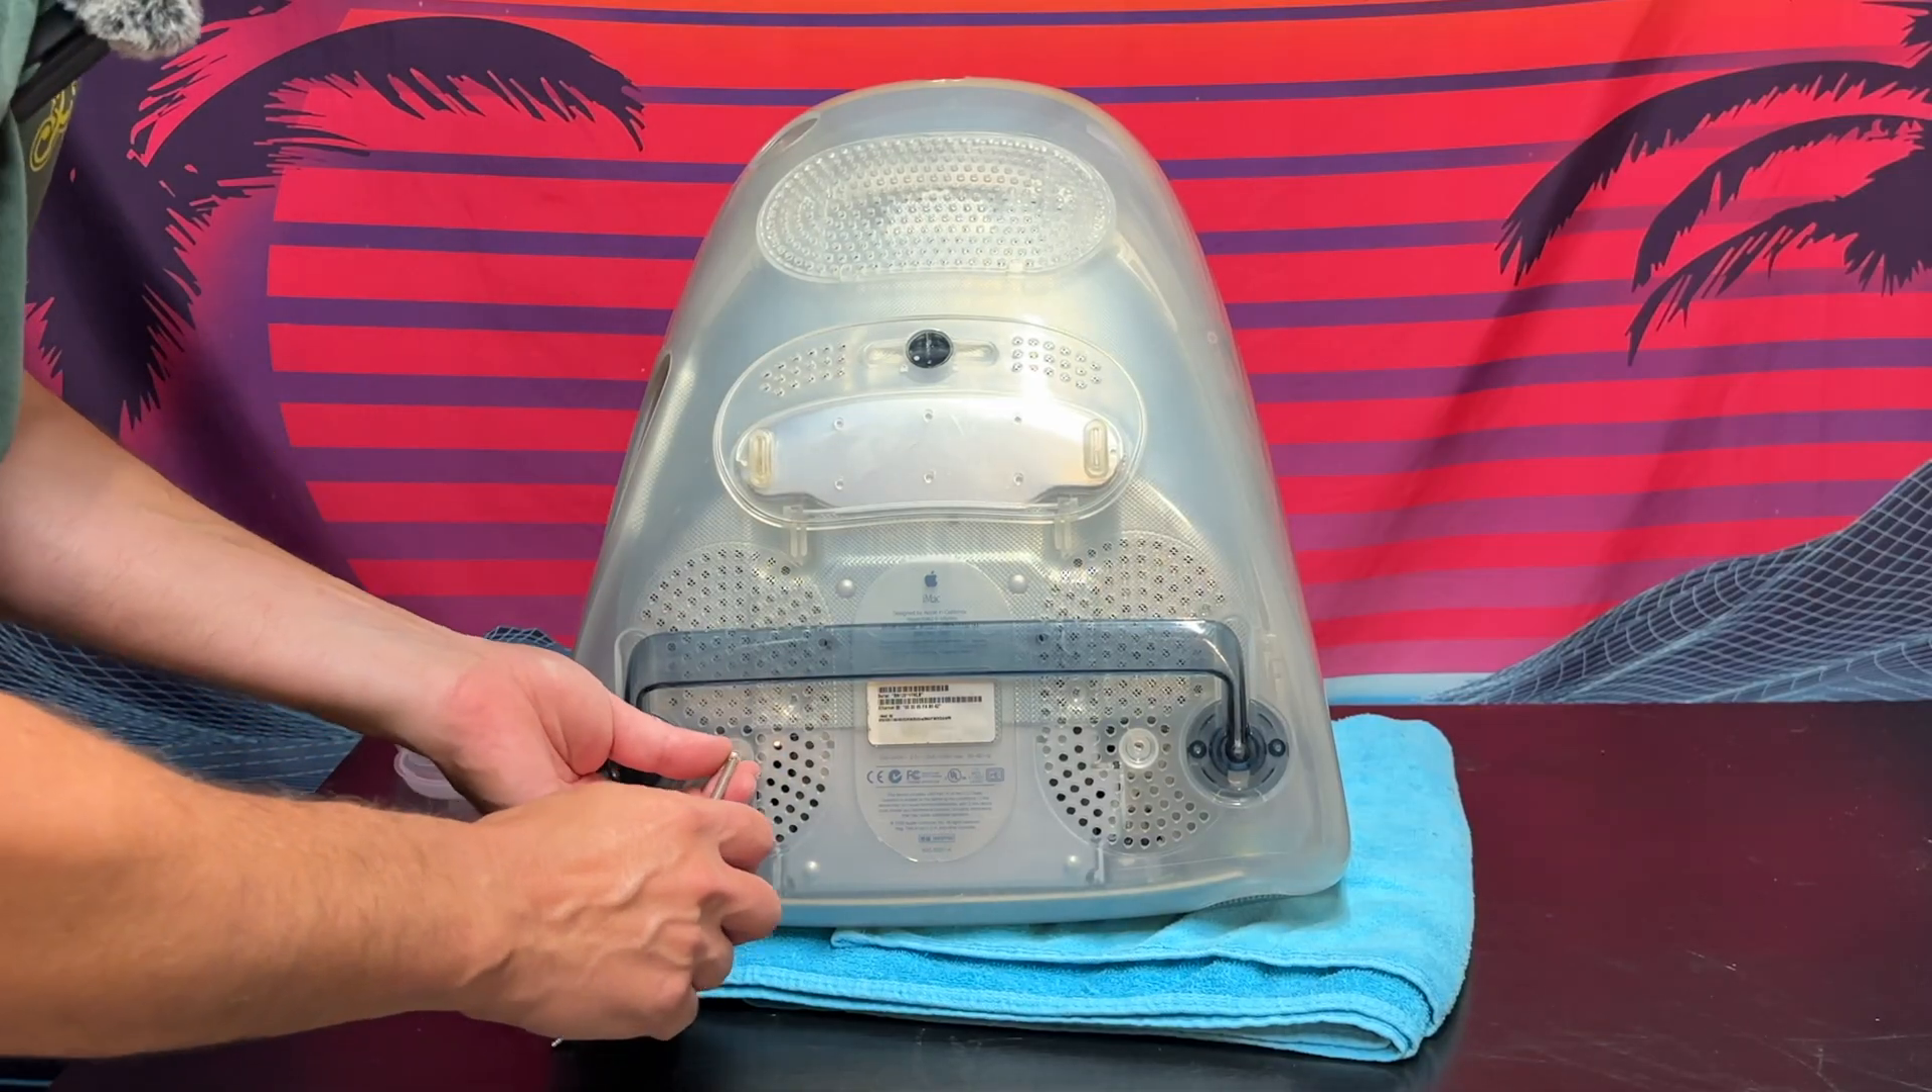All right, so we have that casing reinstalled.